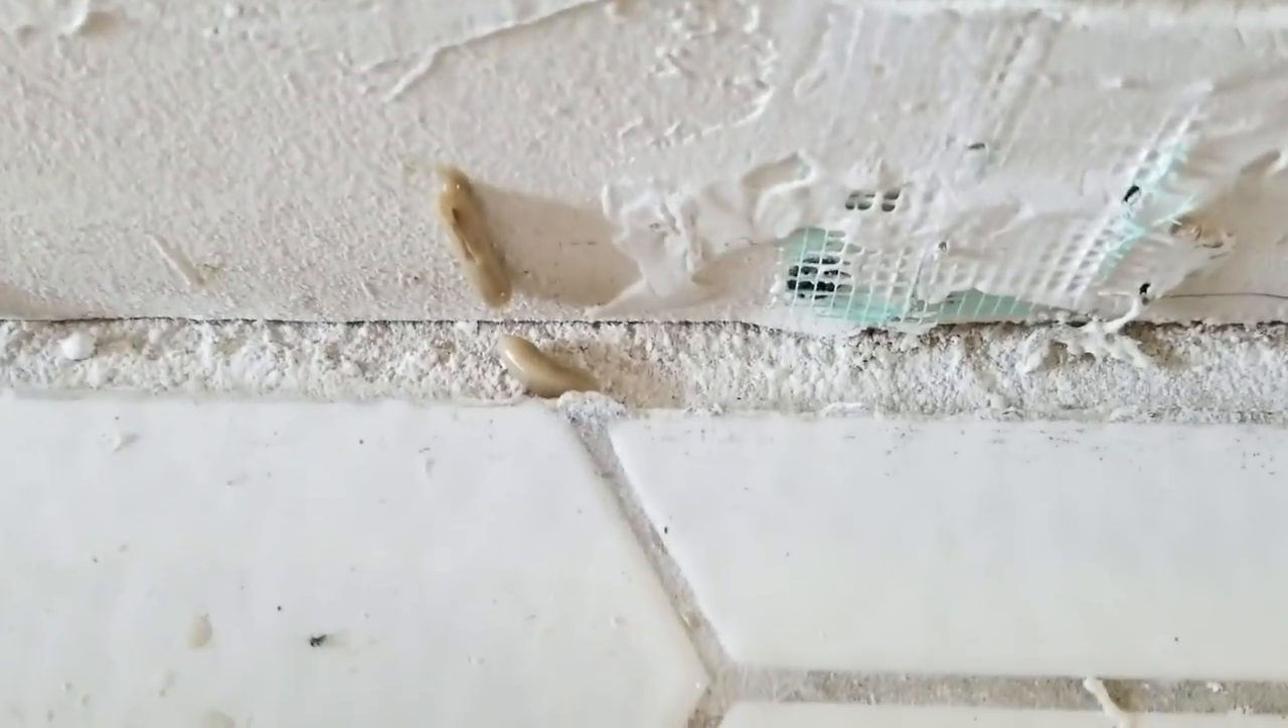You can see the builder left almost a three quarters of an inch gap because they tiled up to the other baseboards instead of tiling up near the wall and putting the baseboards on top.